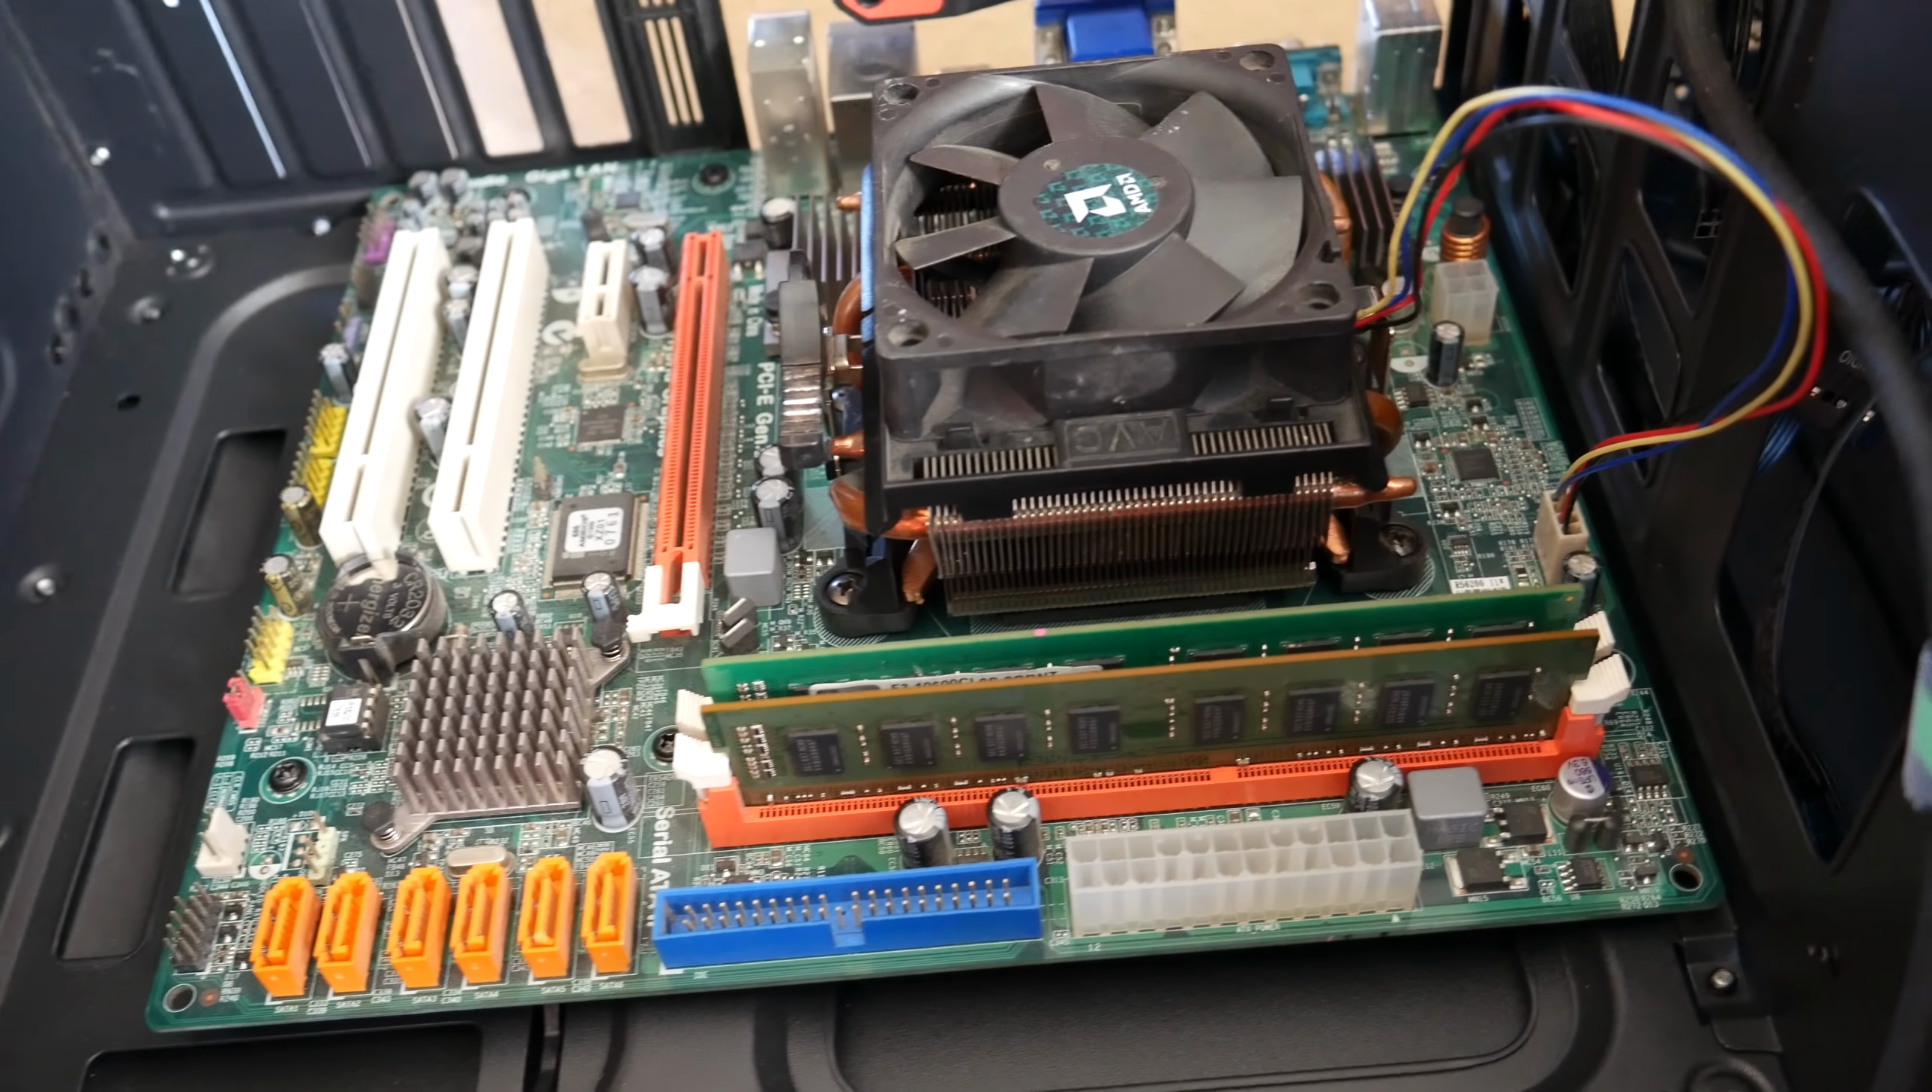Y ahí tenemos nuestra placa ya puesta en un gabinete.